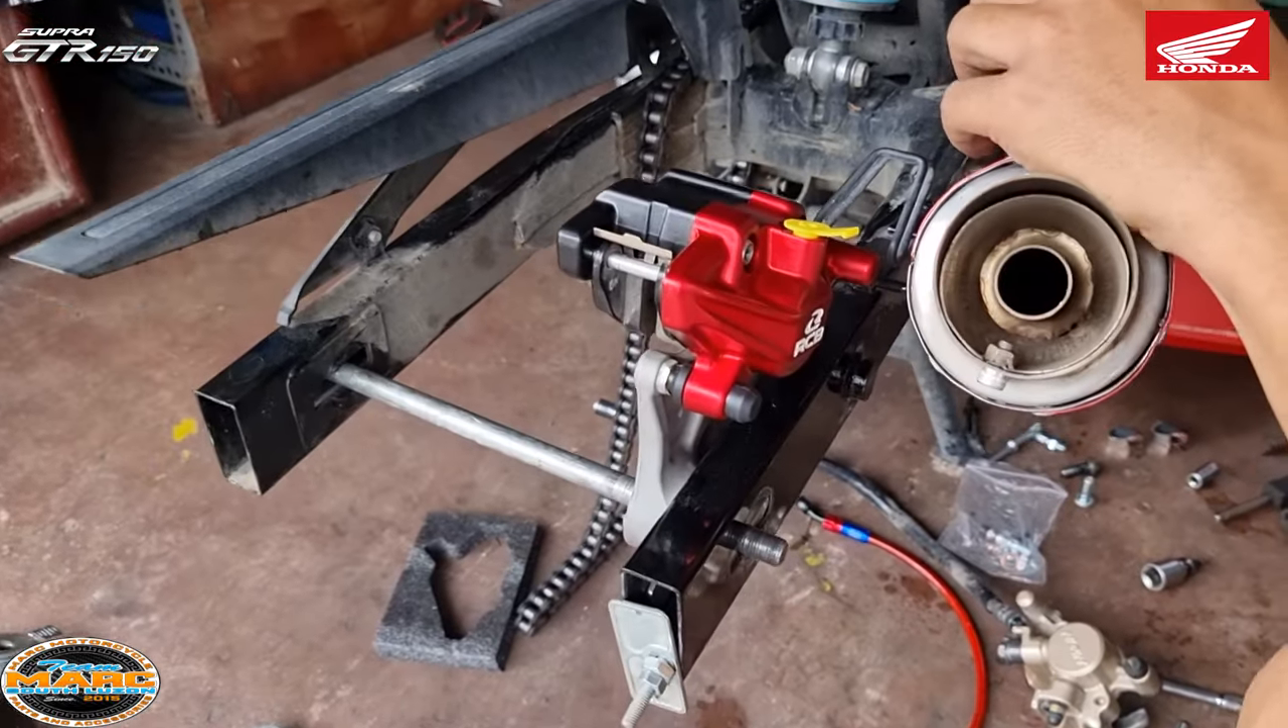Nakabit na yung brake caliper RCB pang rear.